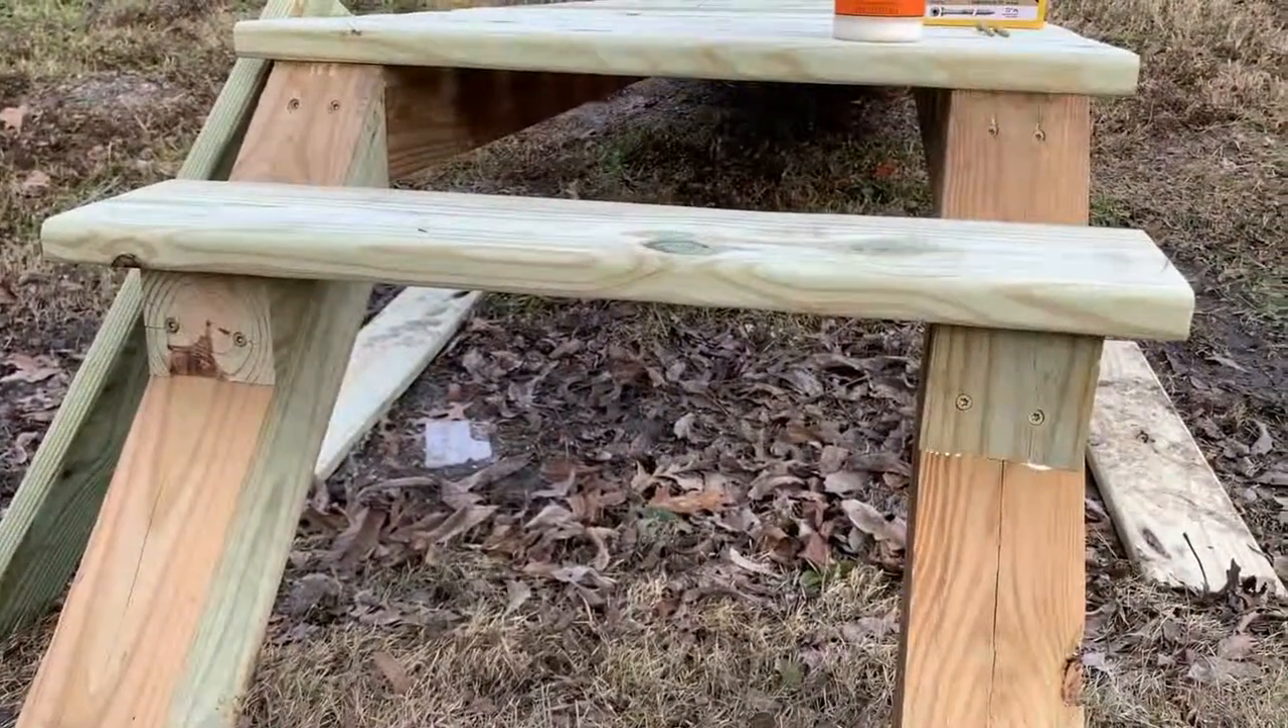And we just test fitted that first step and it actually fits really nice.